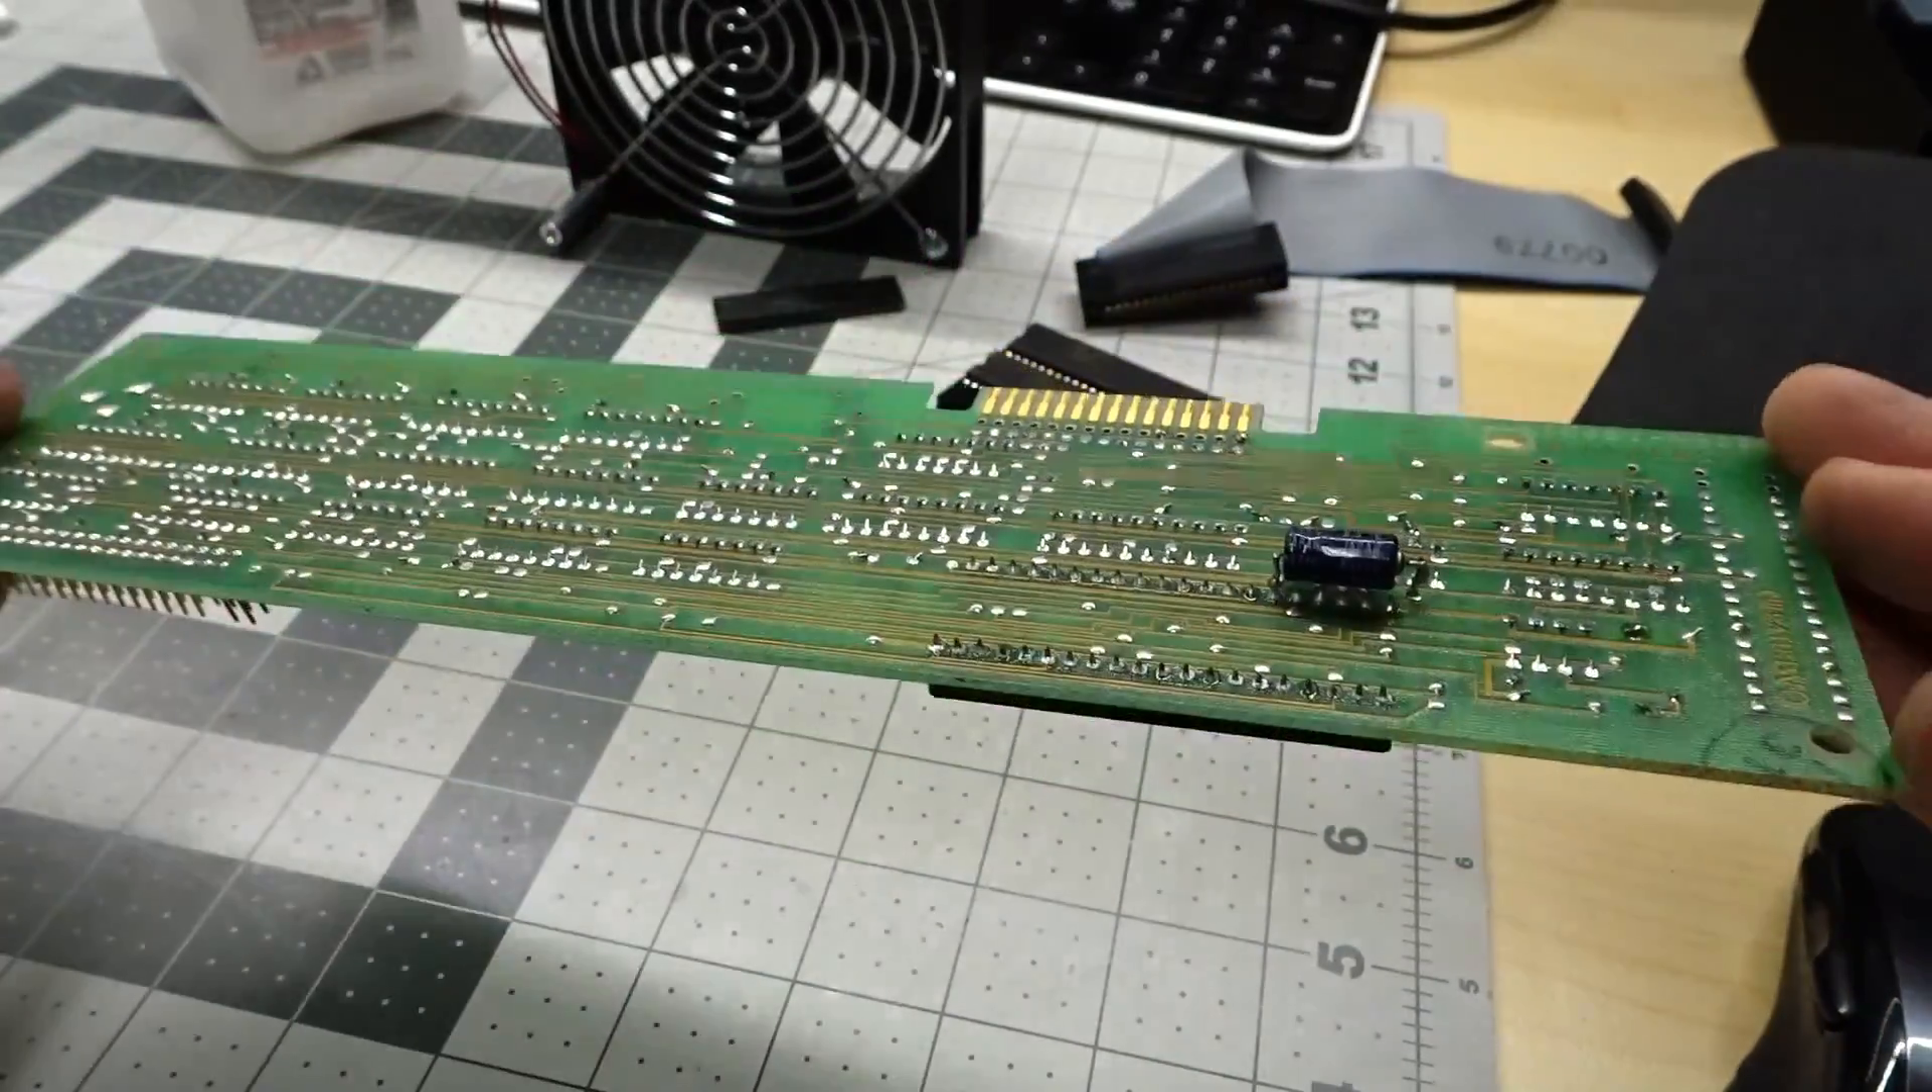If you notice that capacitor is no longer there and that's because I moved it to the back side.